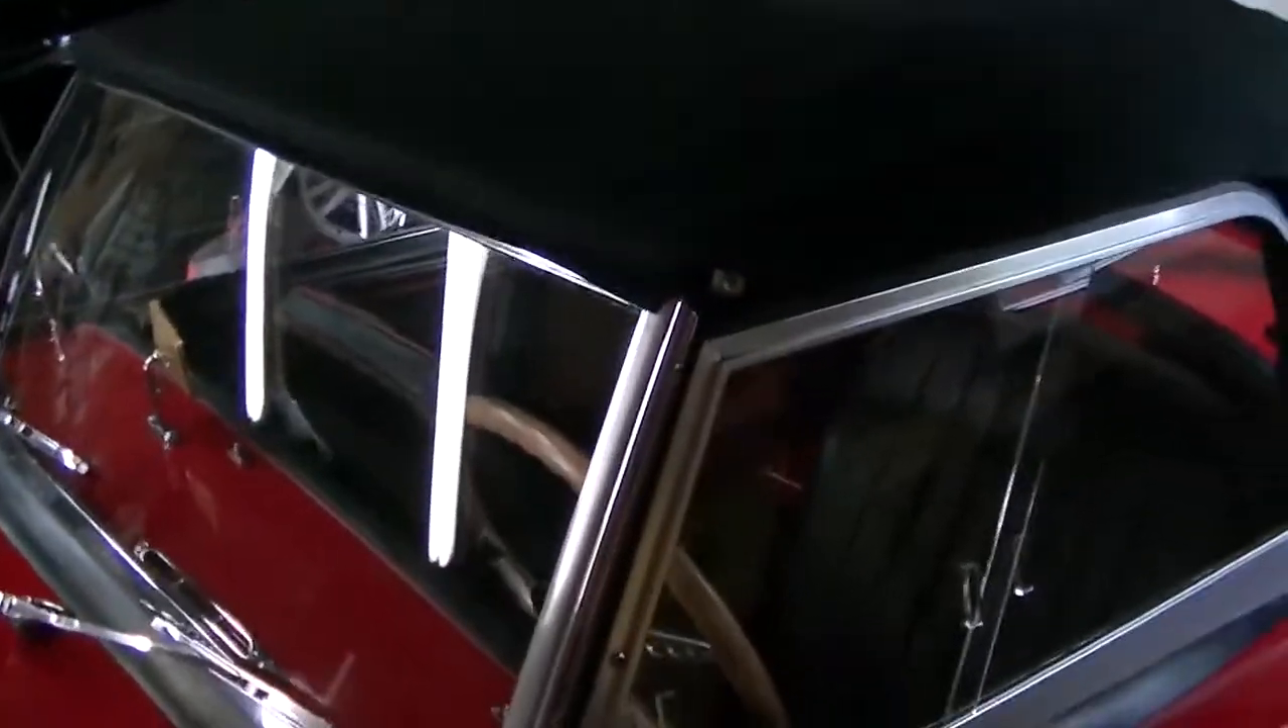Okay, so here's the final result of Maggie's convertible top, and here's a shot of the side screens.